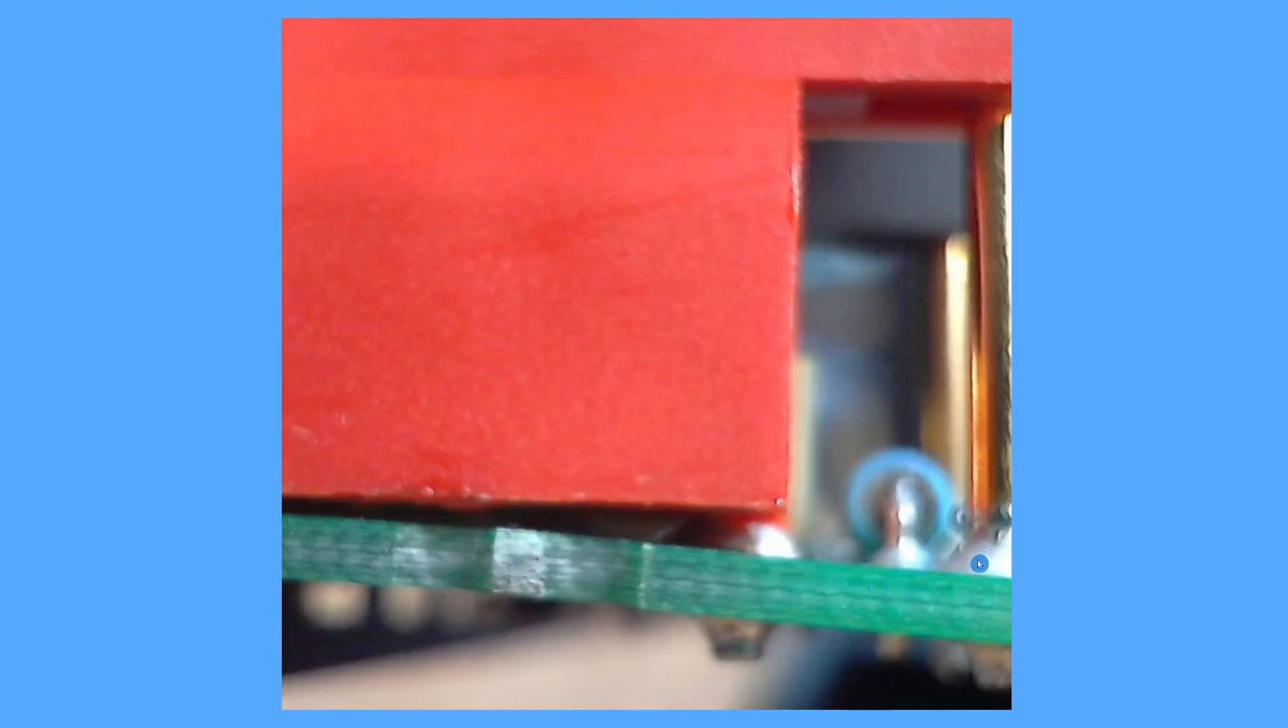And you can see it's crooked in relation to the PCB.